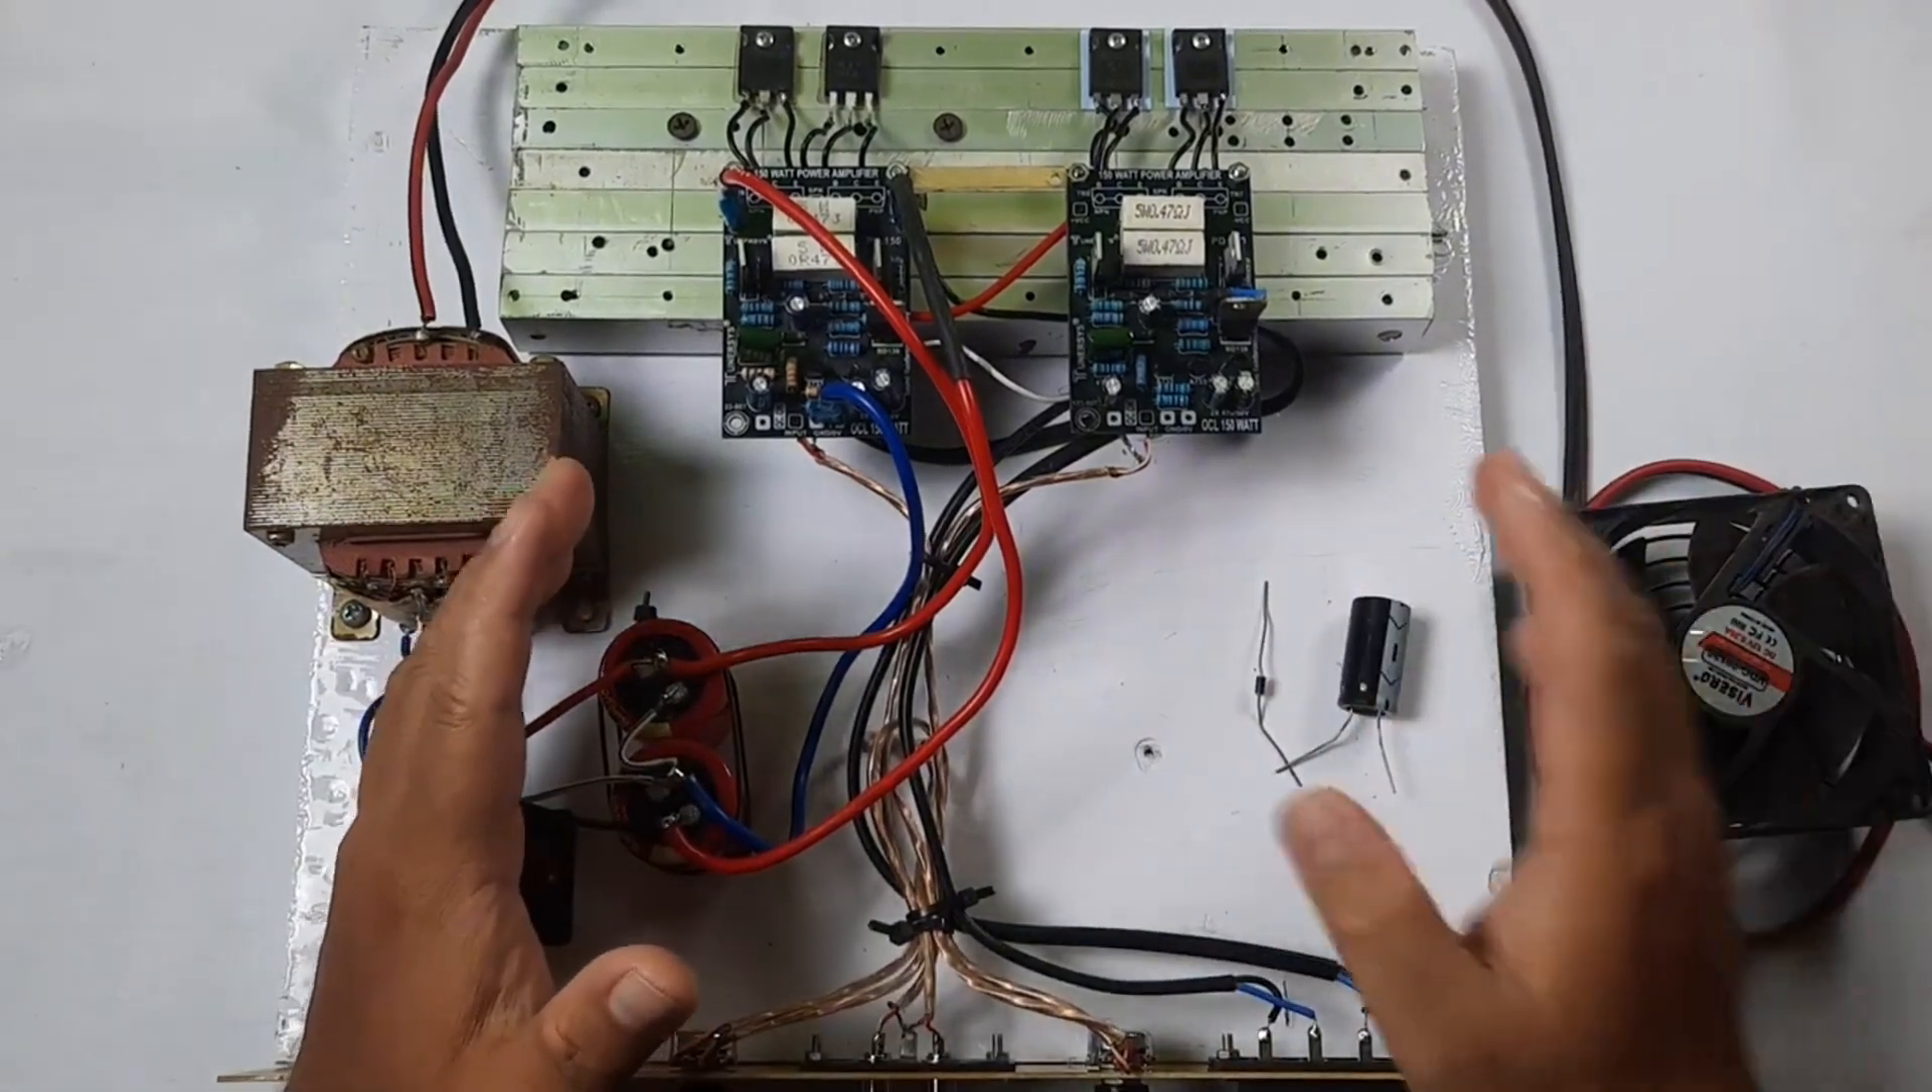Di power ini masih belum terpasang kipas Untuk pendingin TR final.